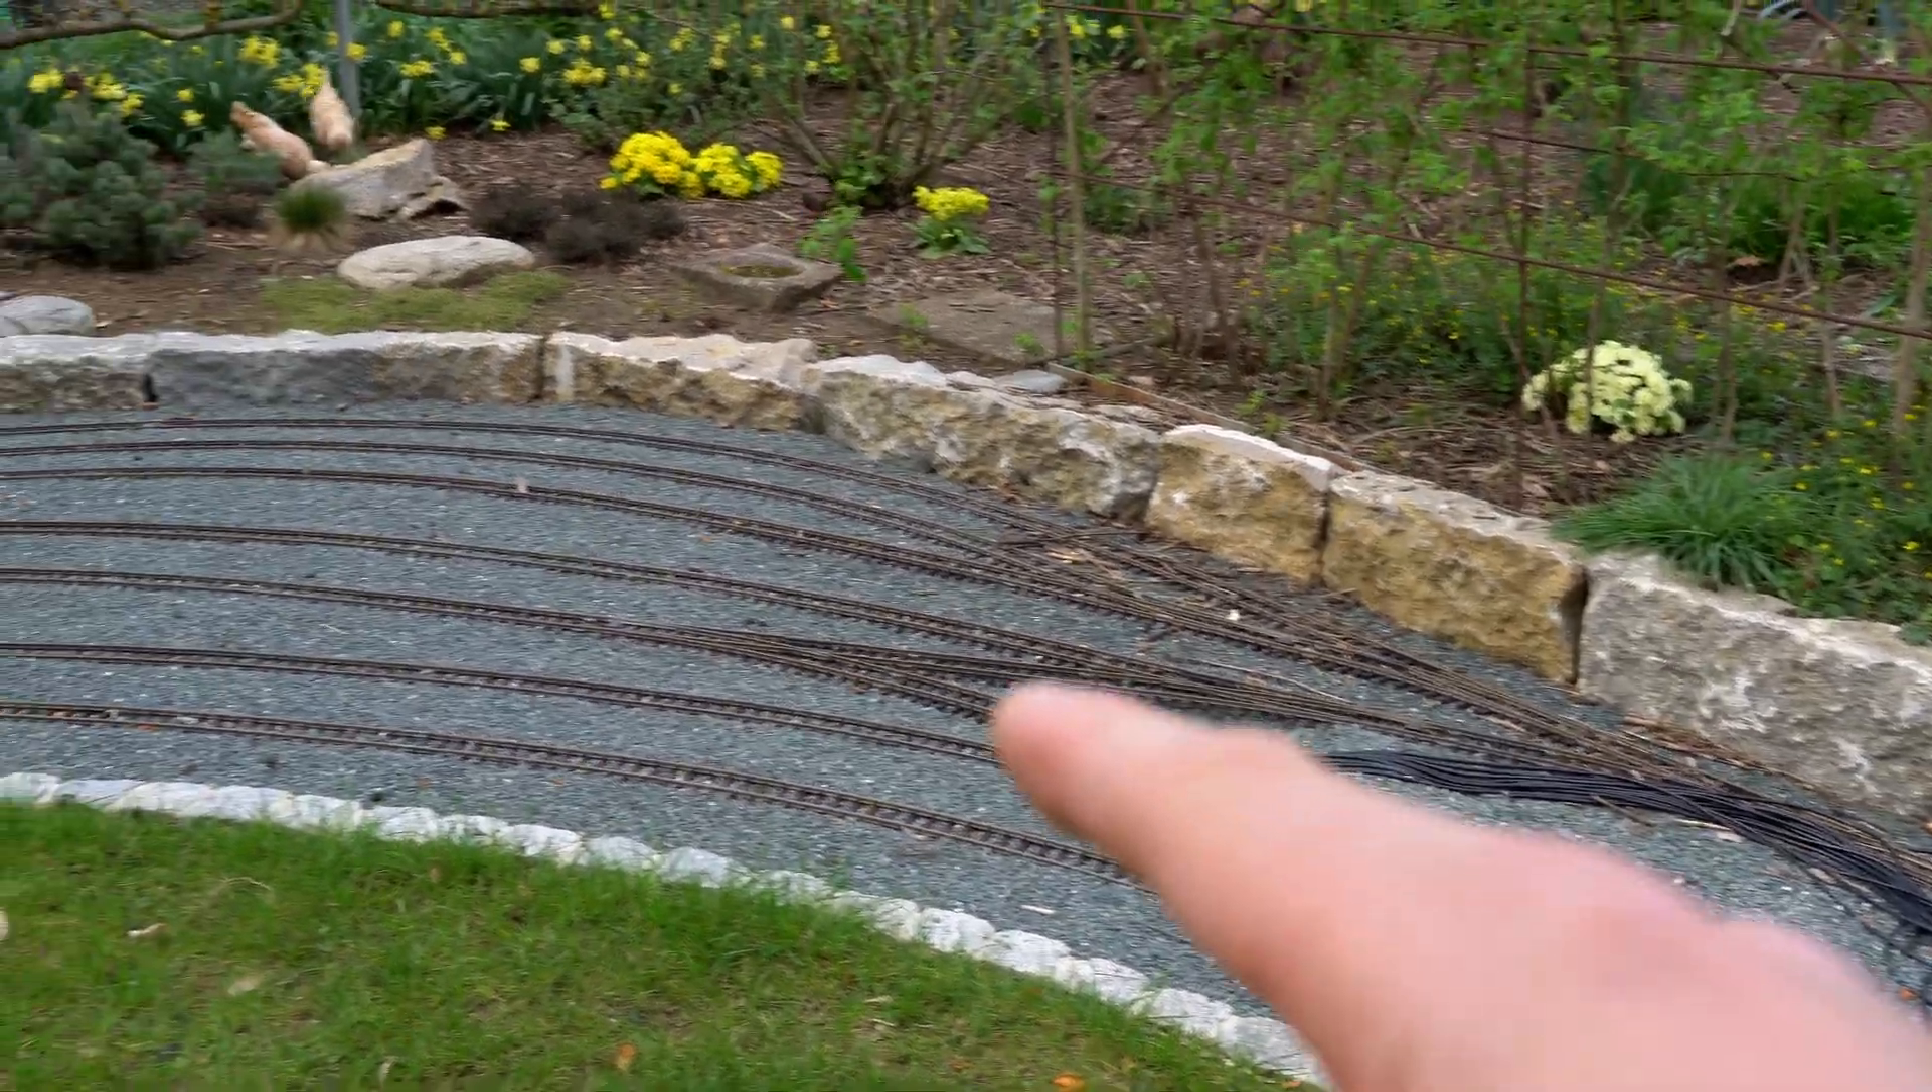As you can see there are all those loose wires and we now need to put them where they go.